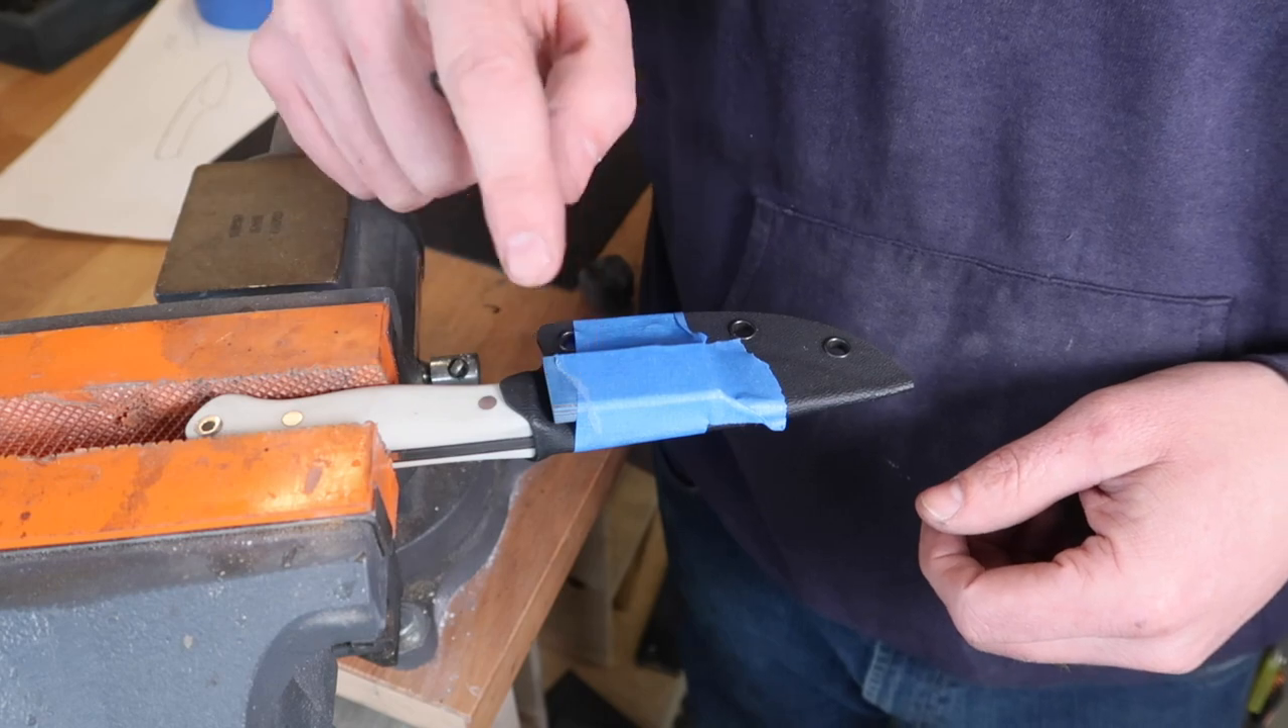All right, so we've got our knife in the vise here, we've got the sheath on and what this is underneath this tape is just a piece of G10.